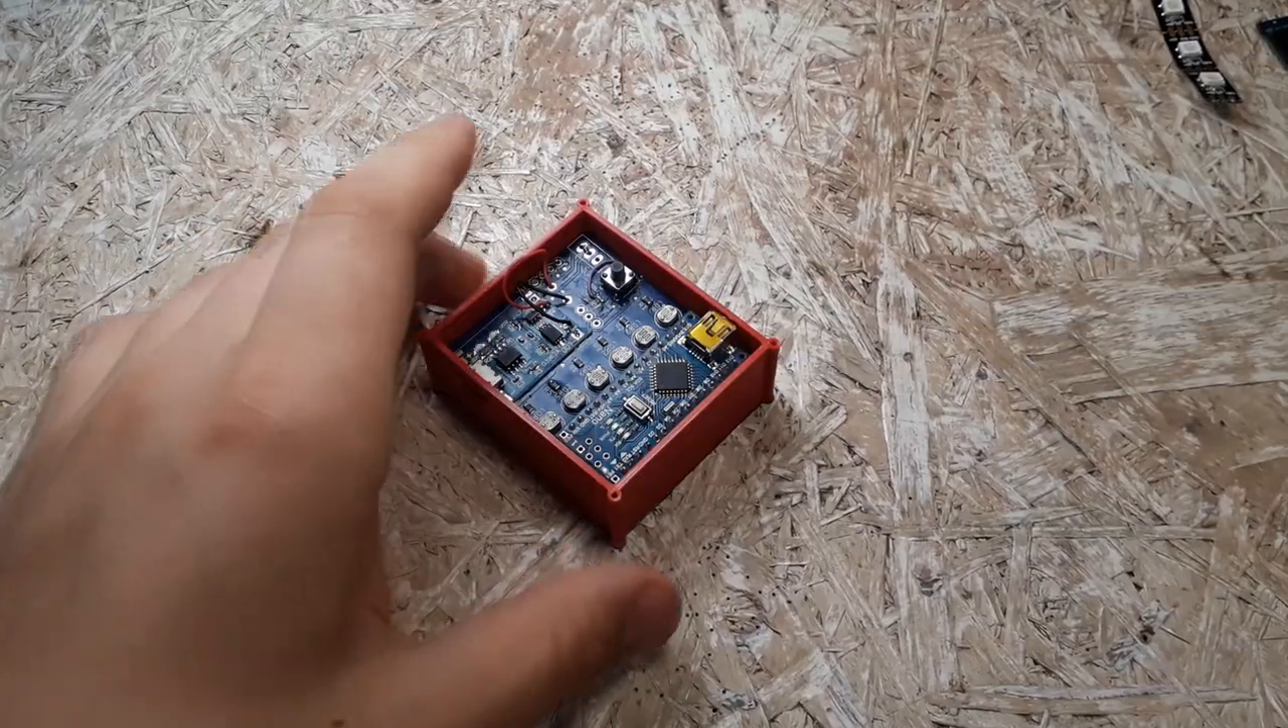I haven't screwed the housing together yet because I have to program the boards first.